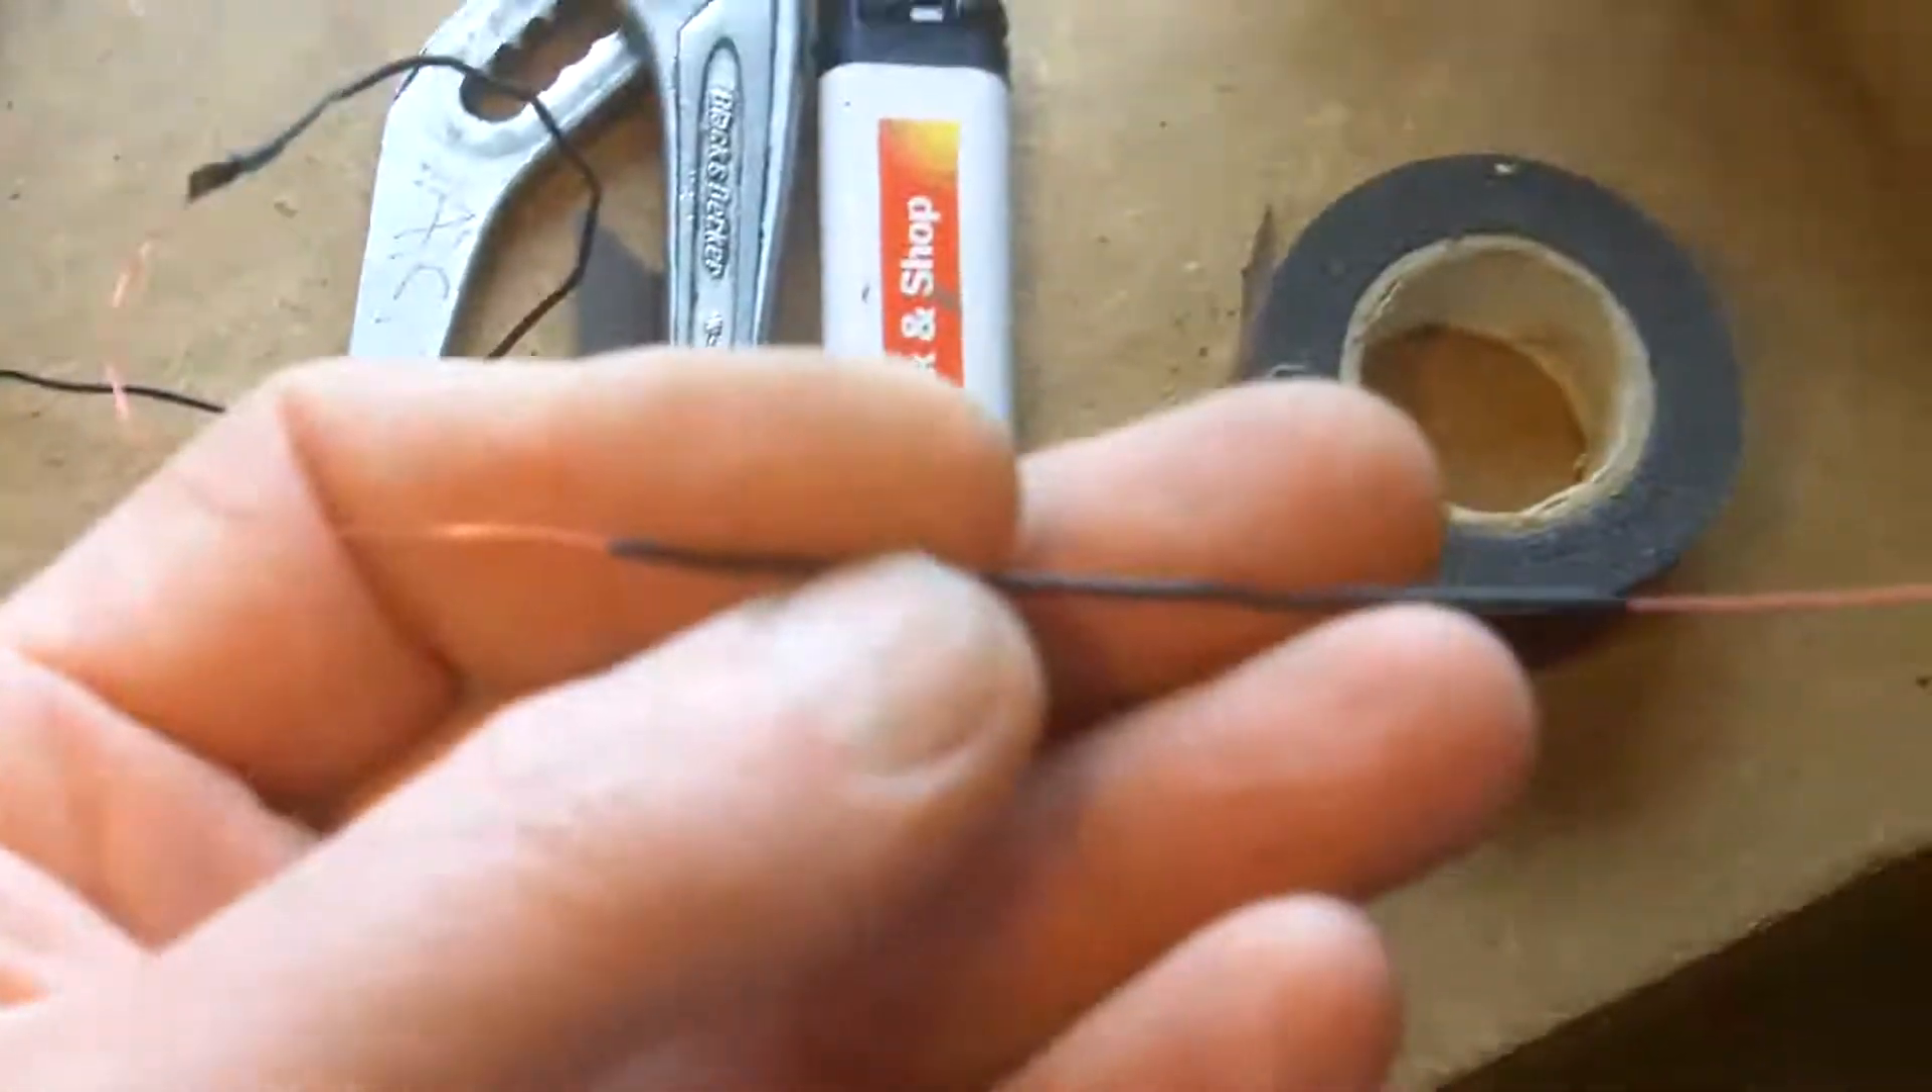And this is a little bit of sleeving which I've started on the wire, and that'll be used where the wire crosses from one pole to the other, or from one coil to the other.